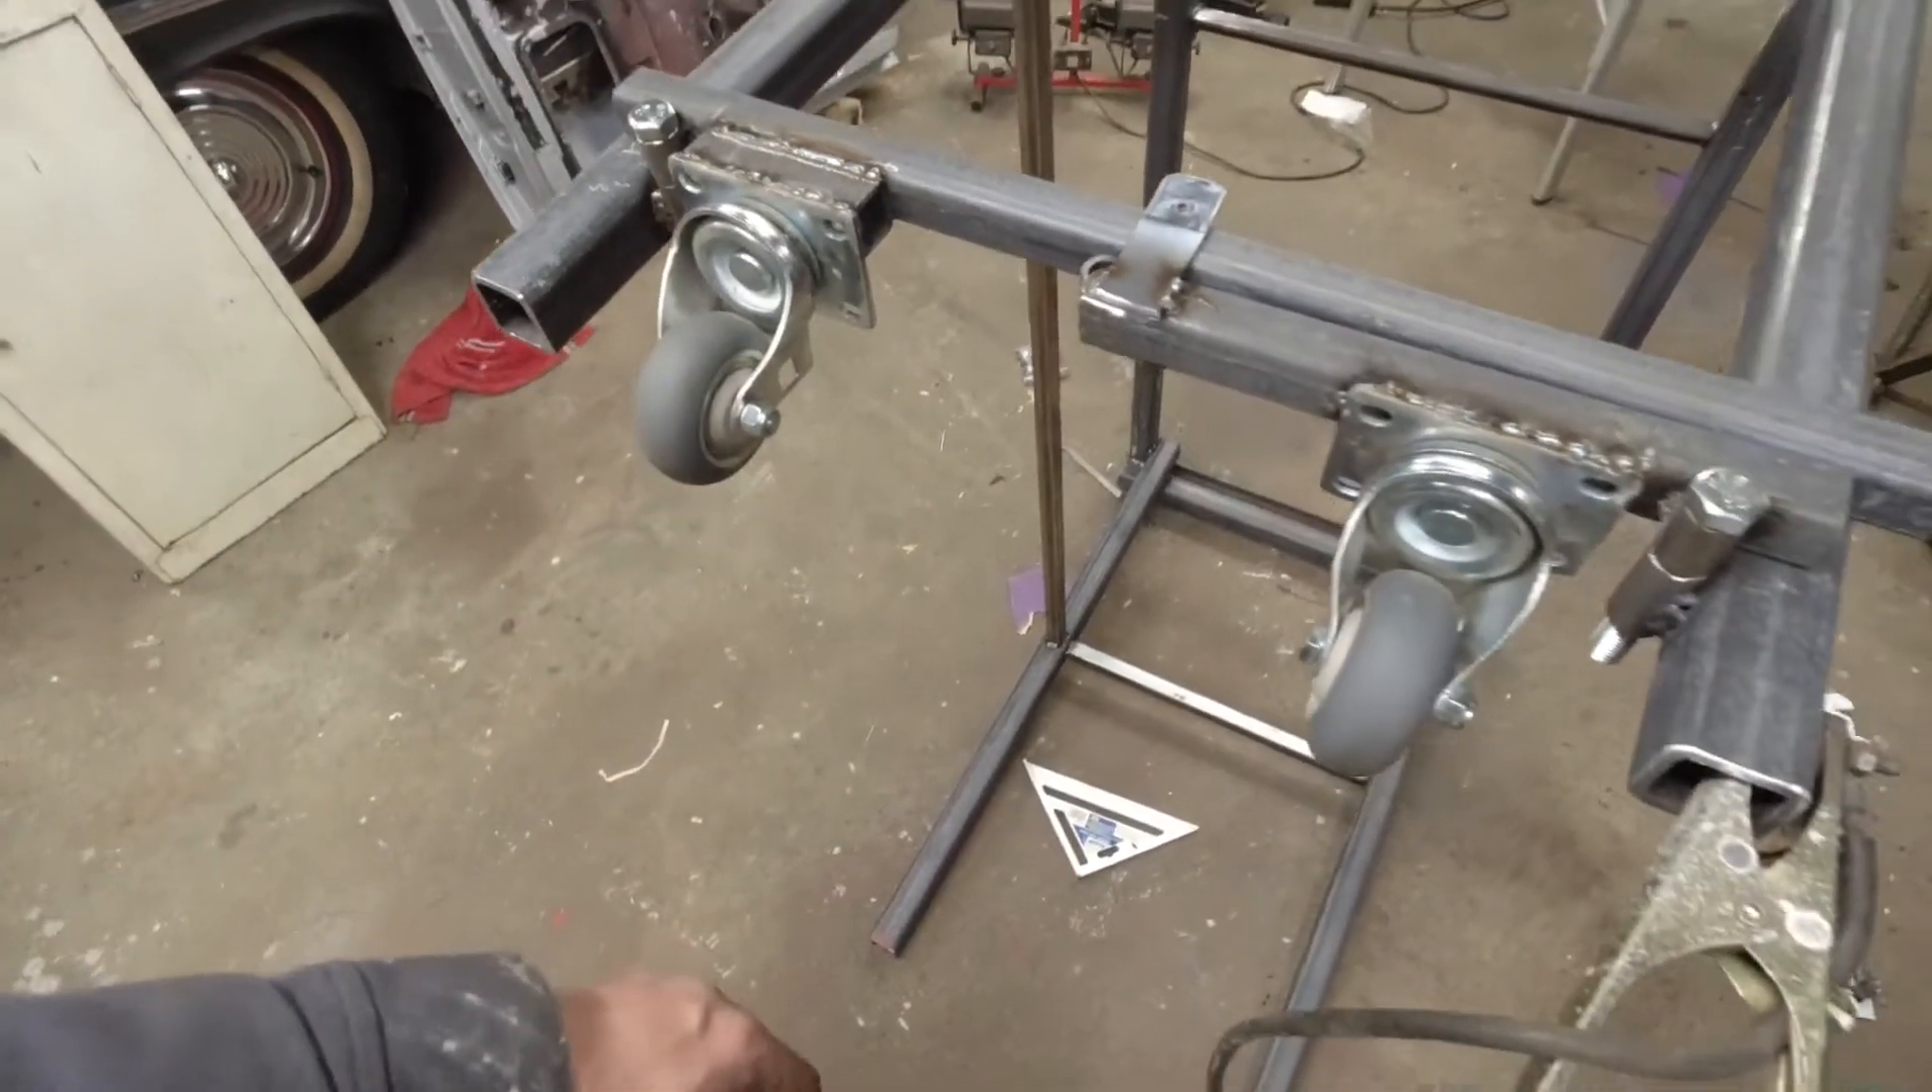So I welded on my casters.